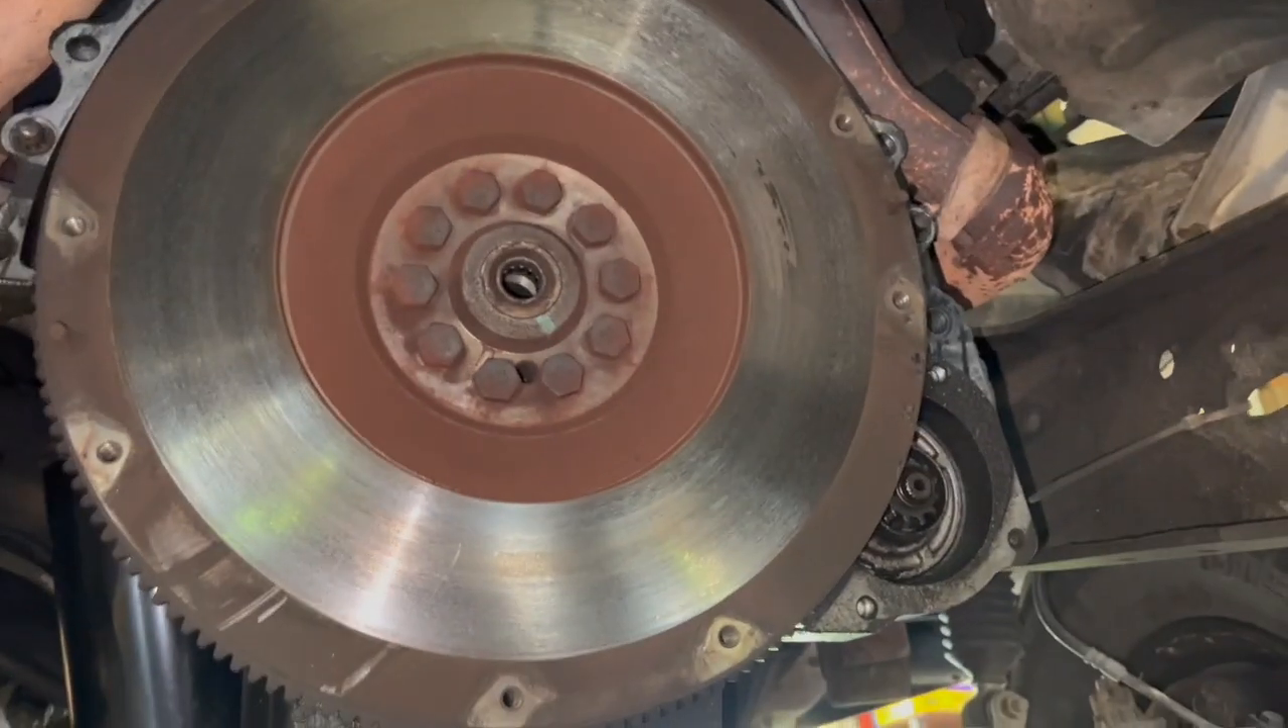Pressure plate is off and flywheel remains.